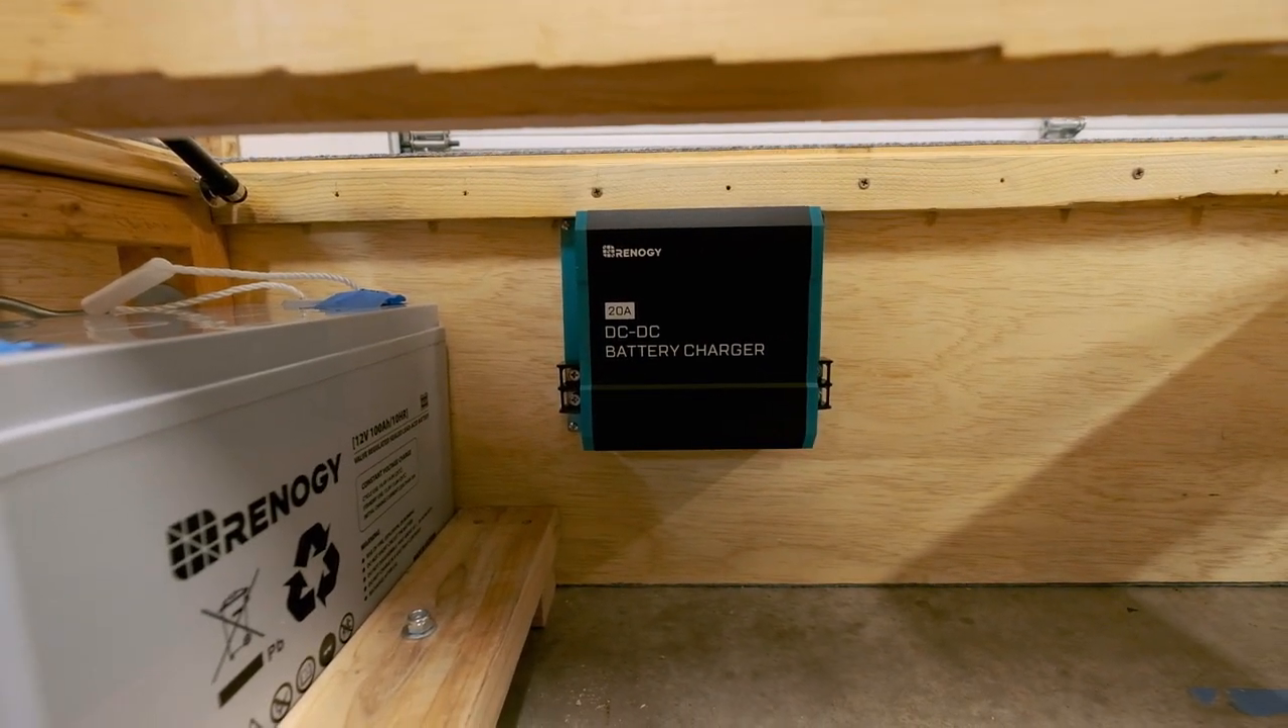And then I went ahead and installed the DC -DC charger here as well.